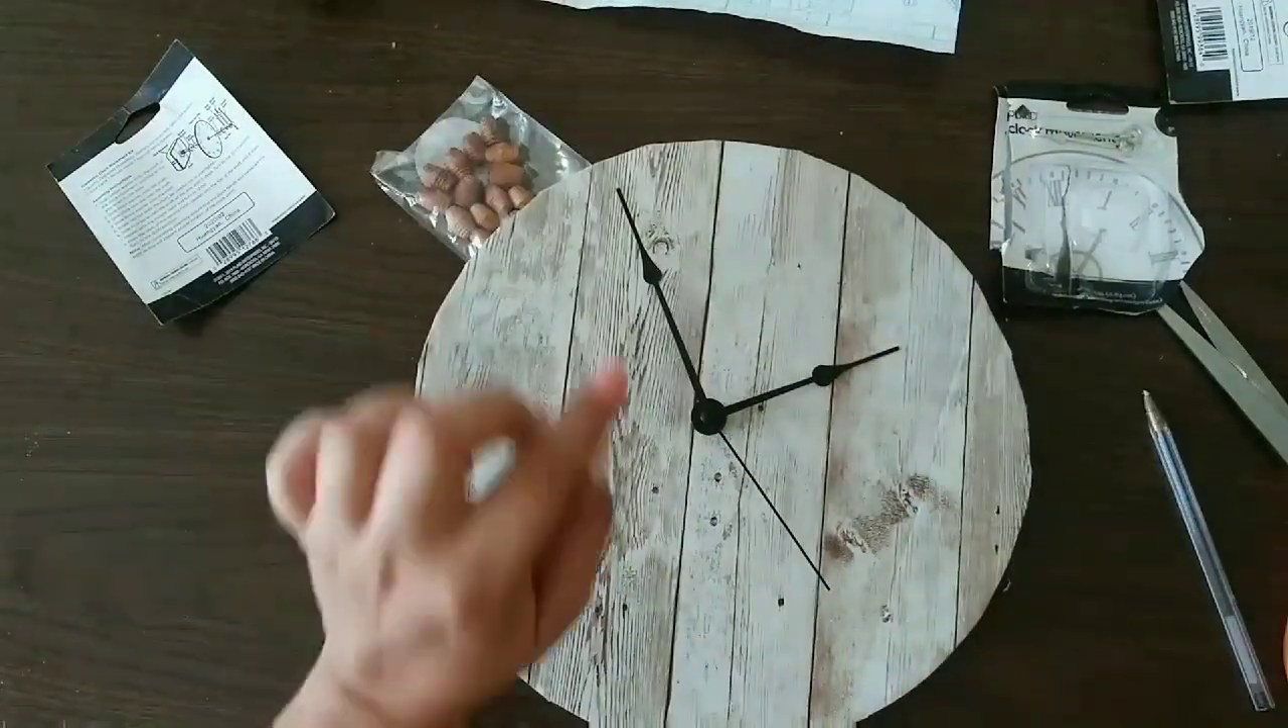And now I'm adding the hands for my clock and we have that part done.